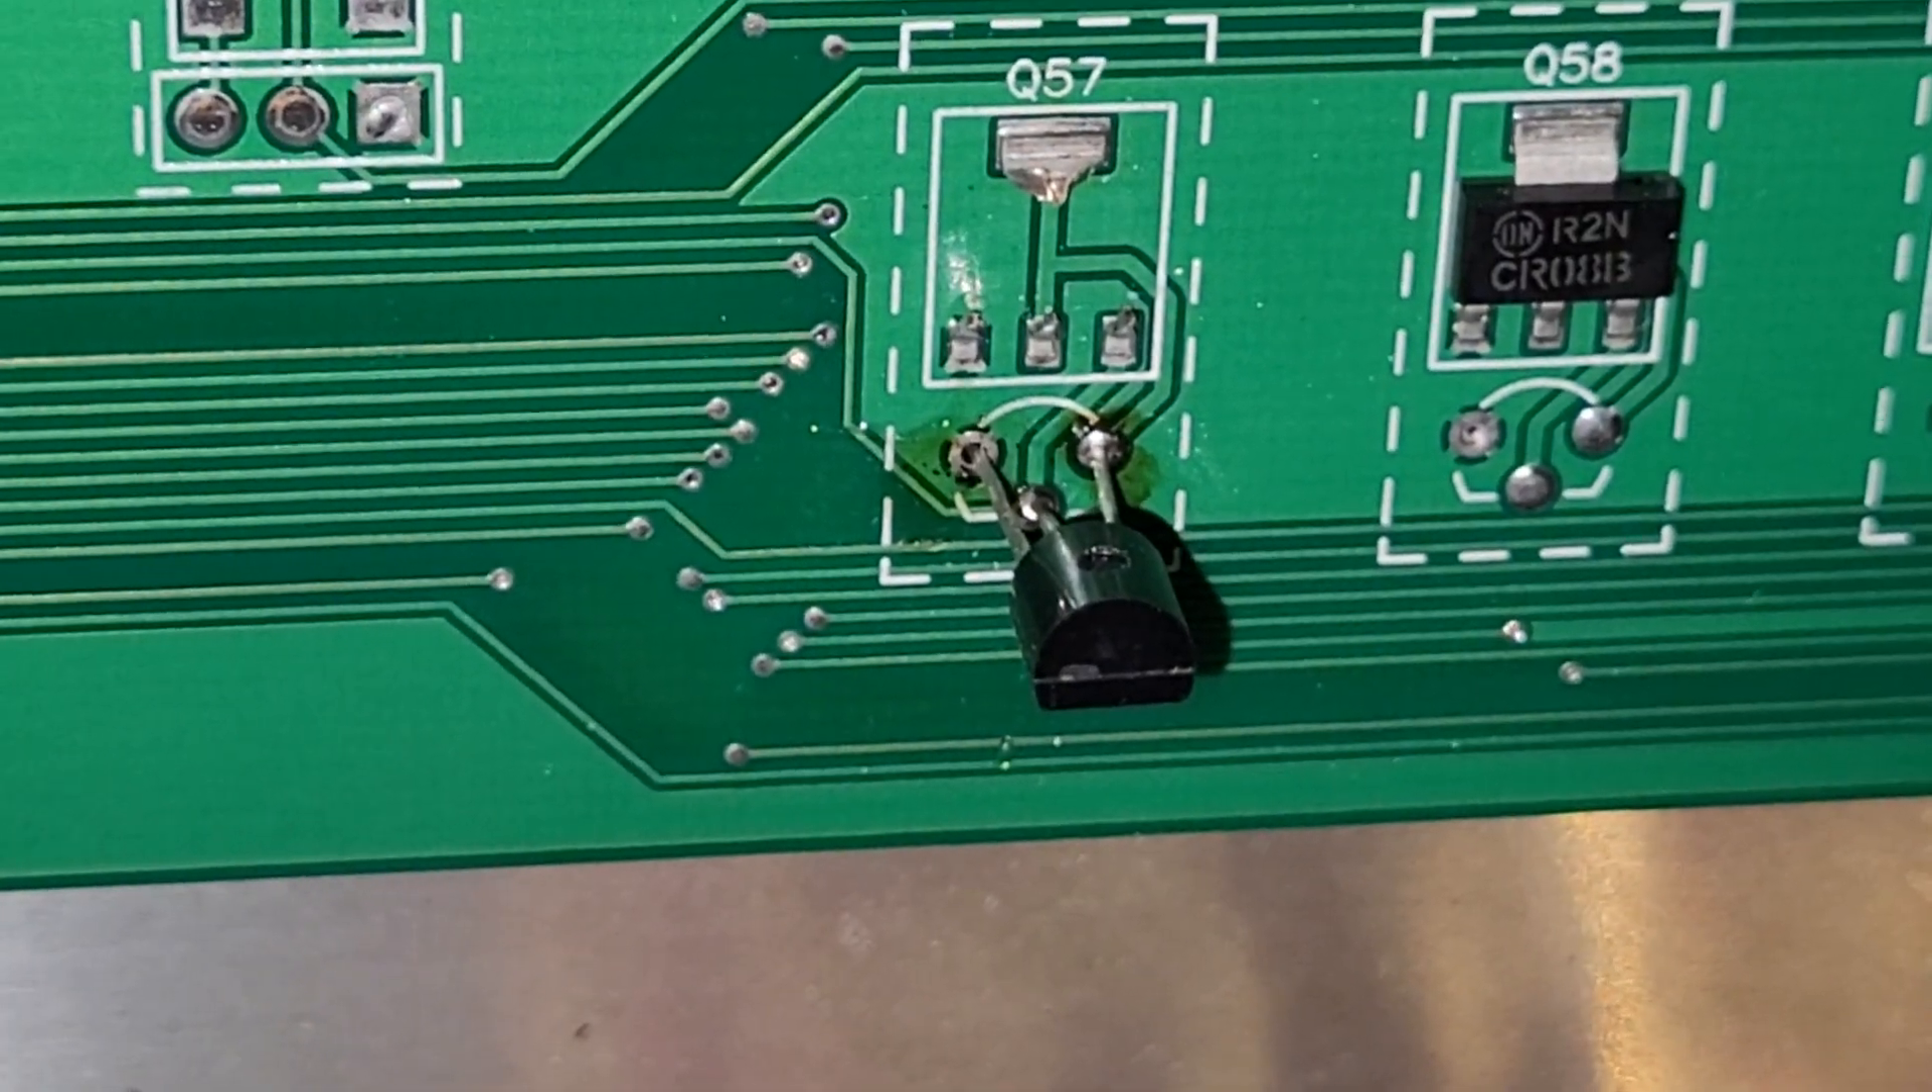So you can see Q57 I clipped off and then I installed the 2N5060 right below it.